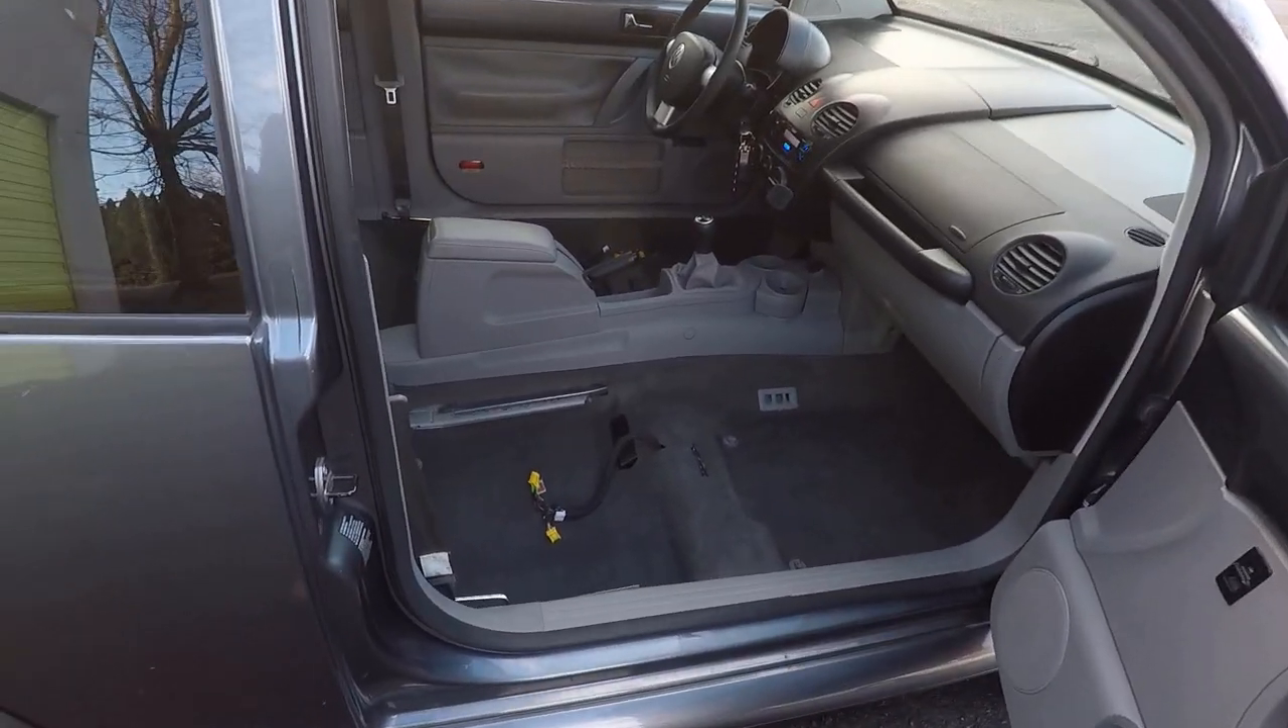So only thing left to do is get the seats back installed in the vehicle.